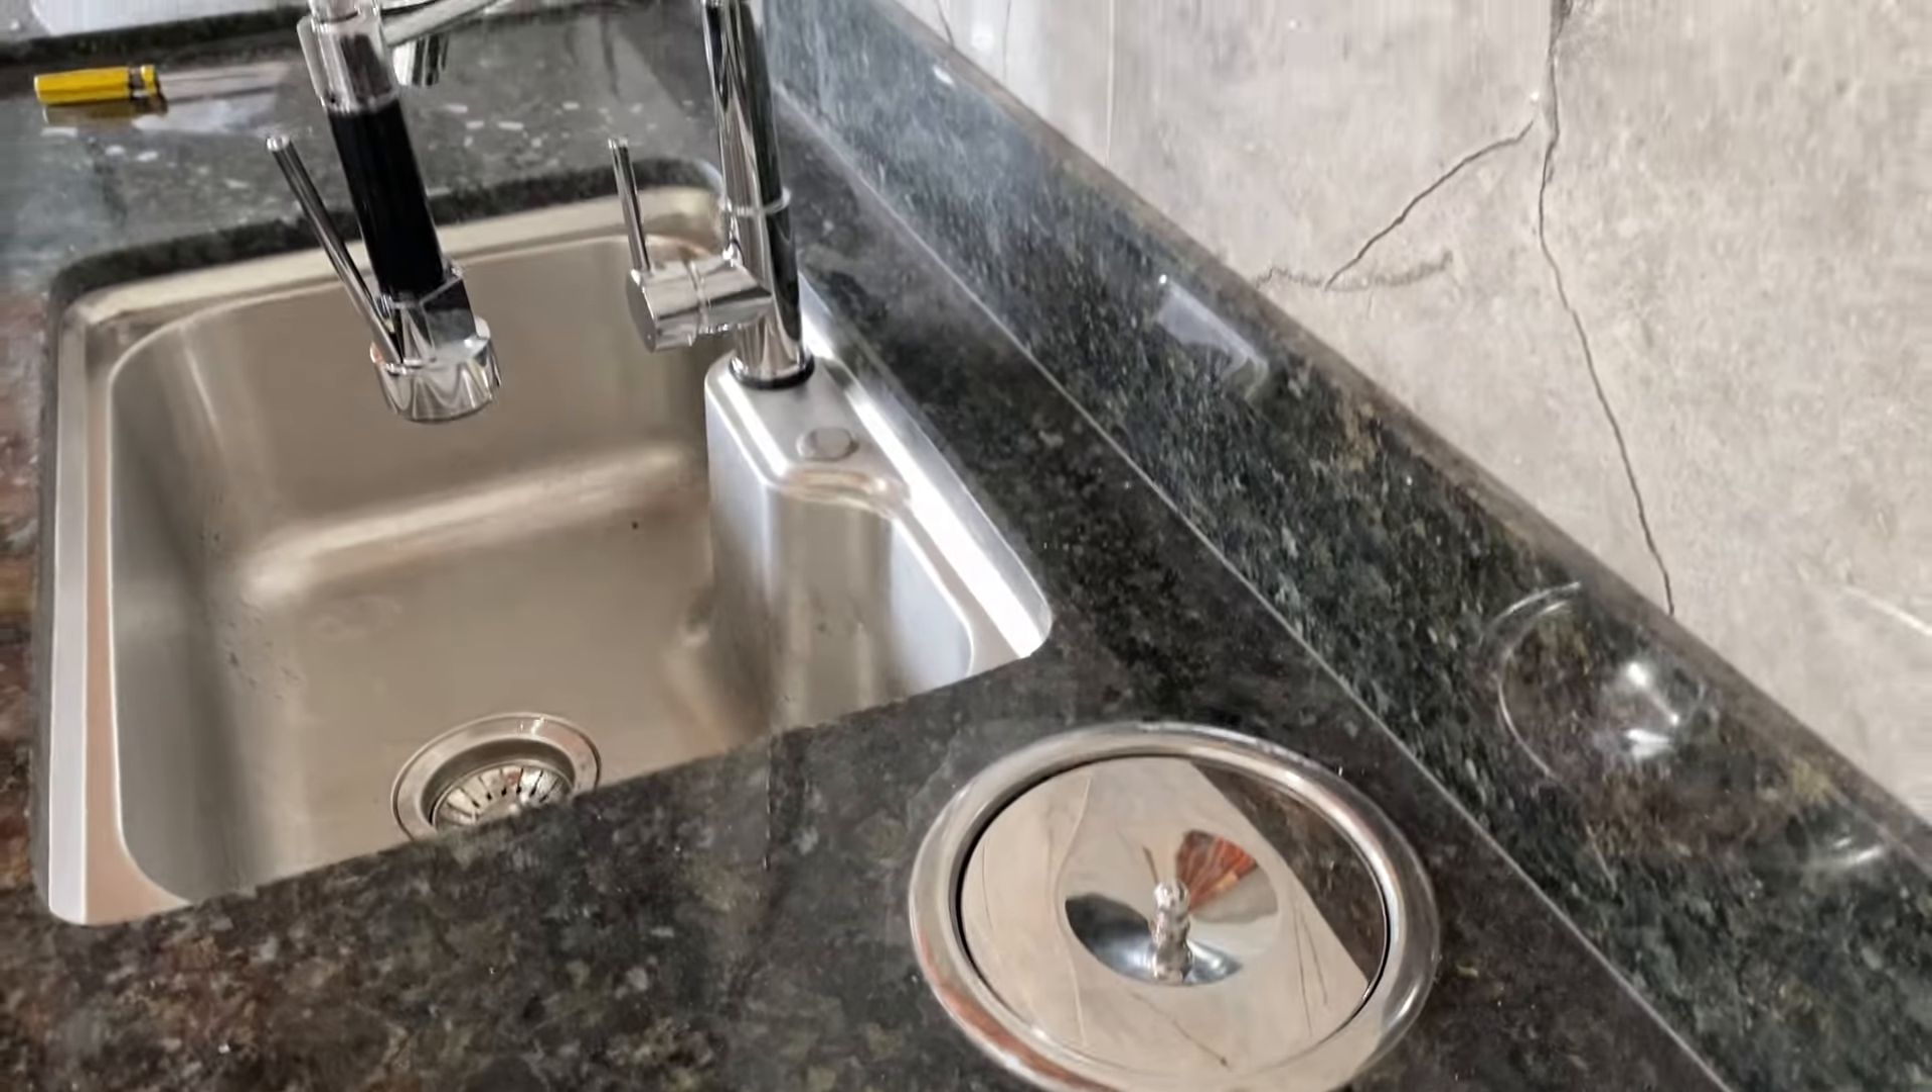Então, aqui a lixeirinha já, você instalou a lixeirinha, então tá no lugar, ó.